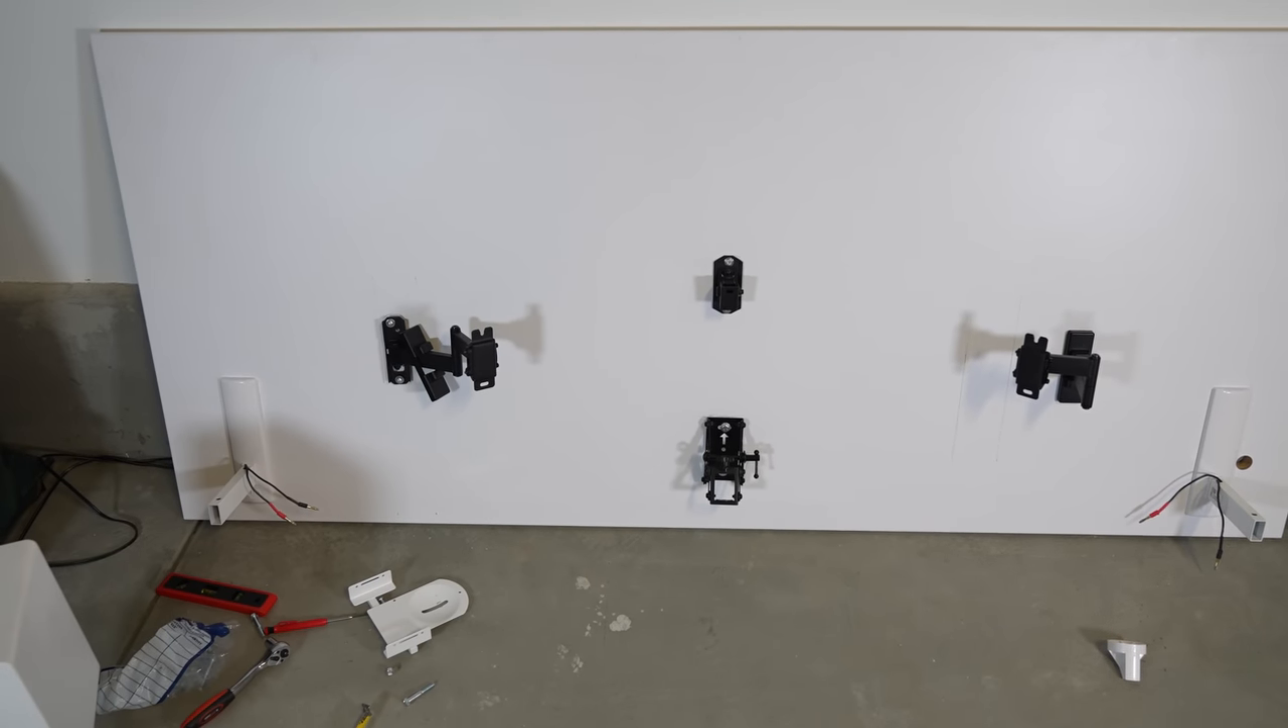But we got all four of the monitor mounts also hooked up, ready to go.